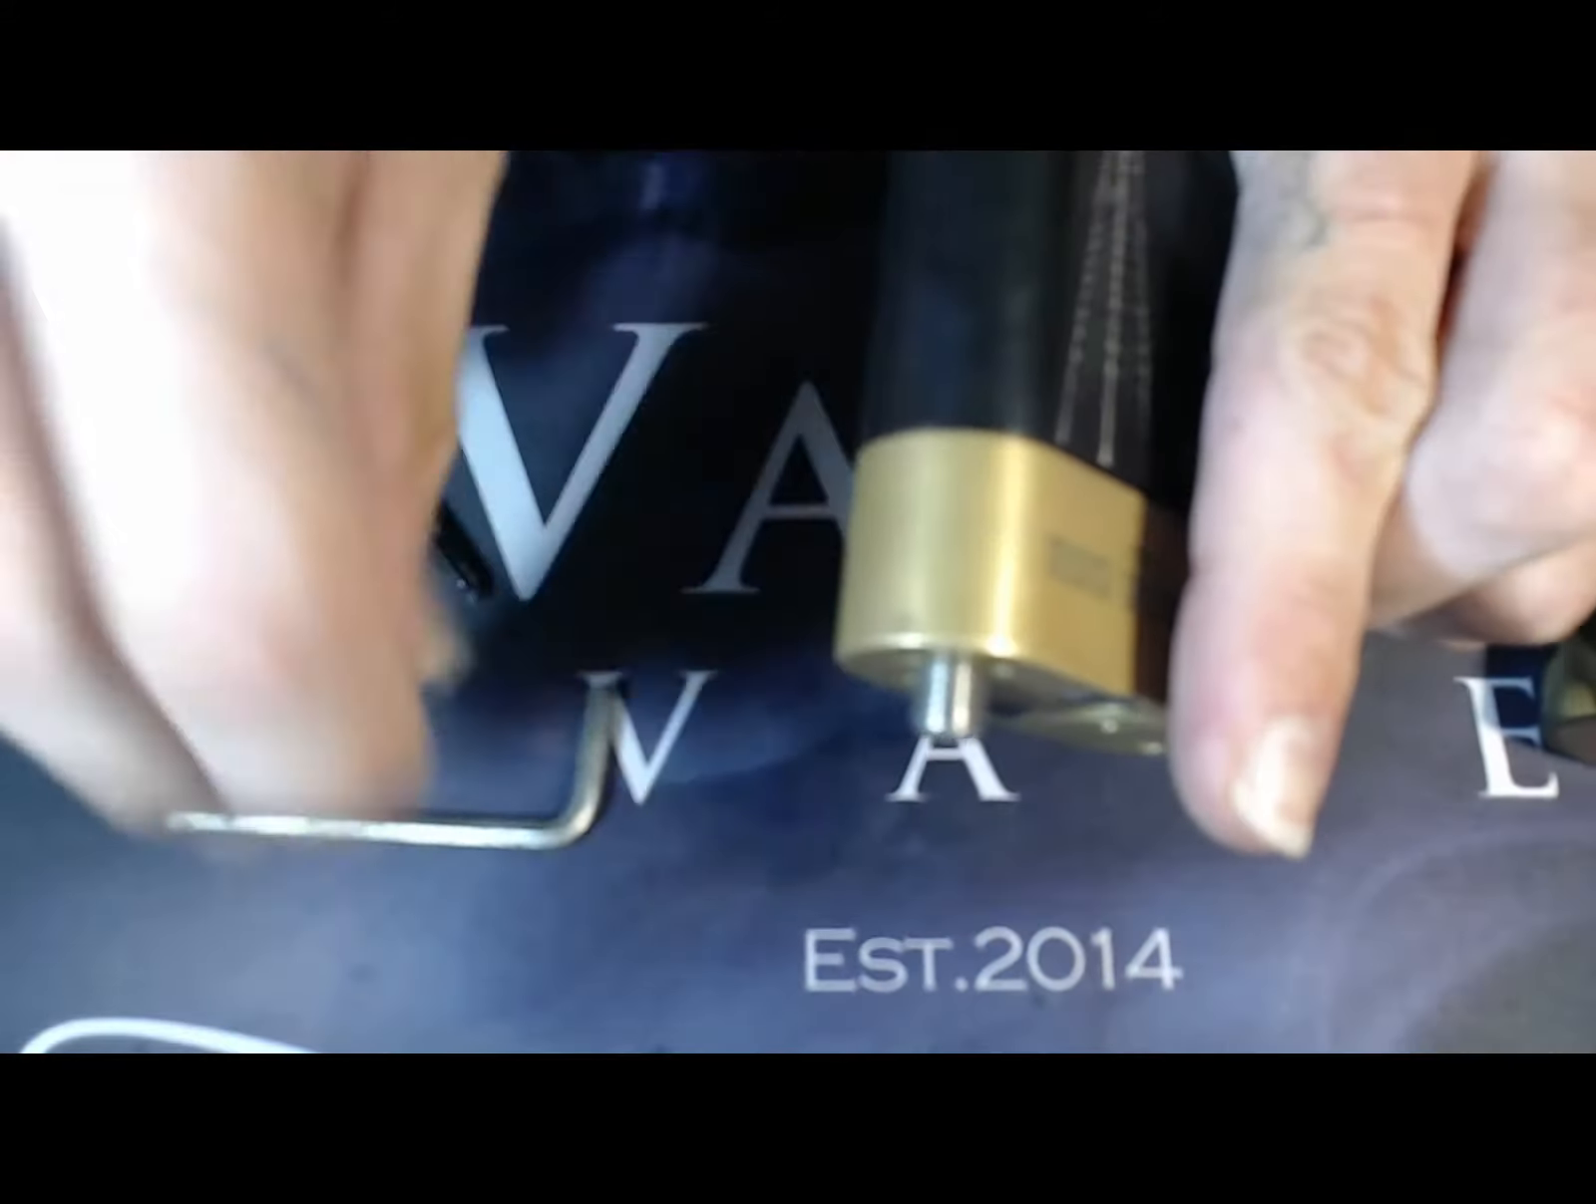I still got this pin sticking out in the bottom here.